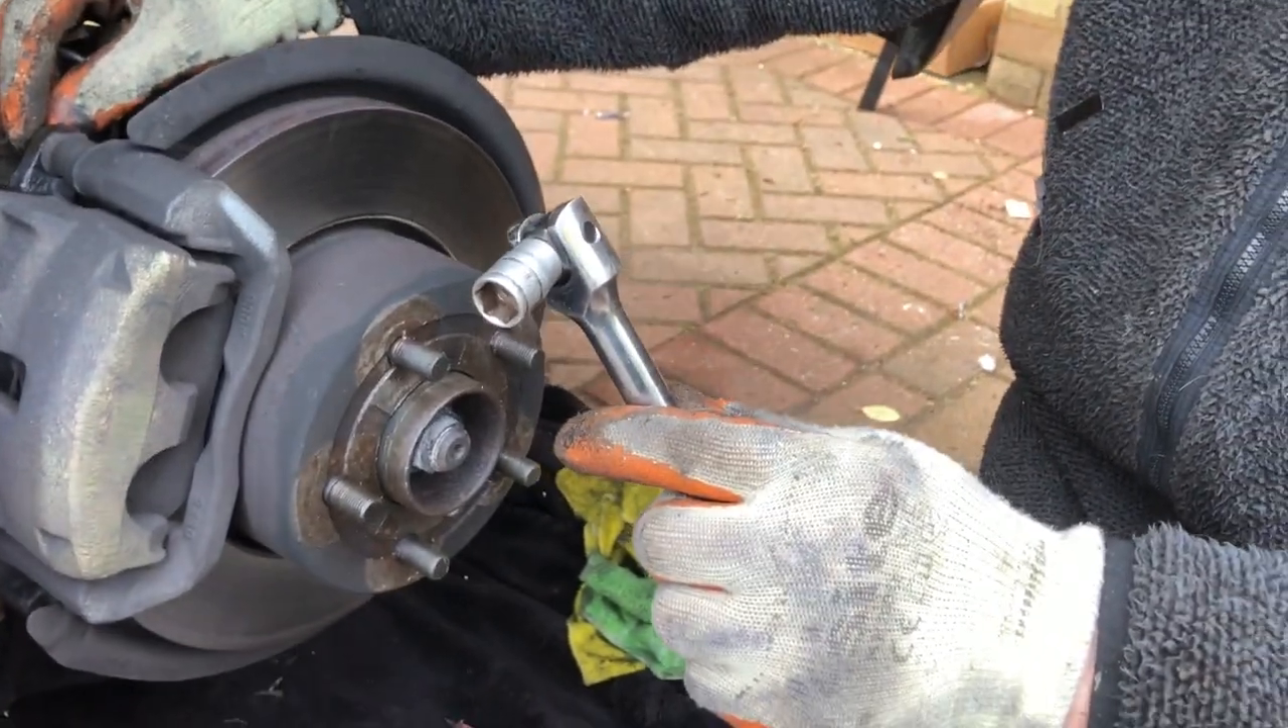We're at the point now where the wheel is off.